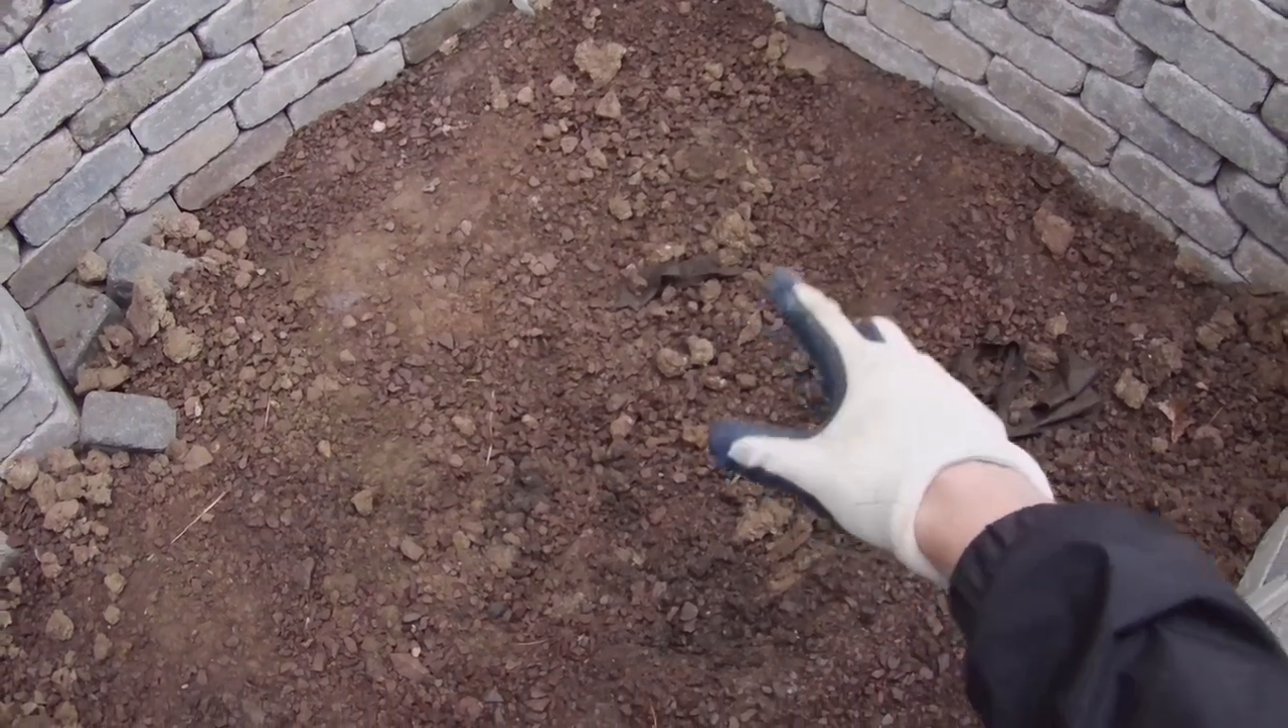So here's the final glimpse of the pond before we get the liner in it.